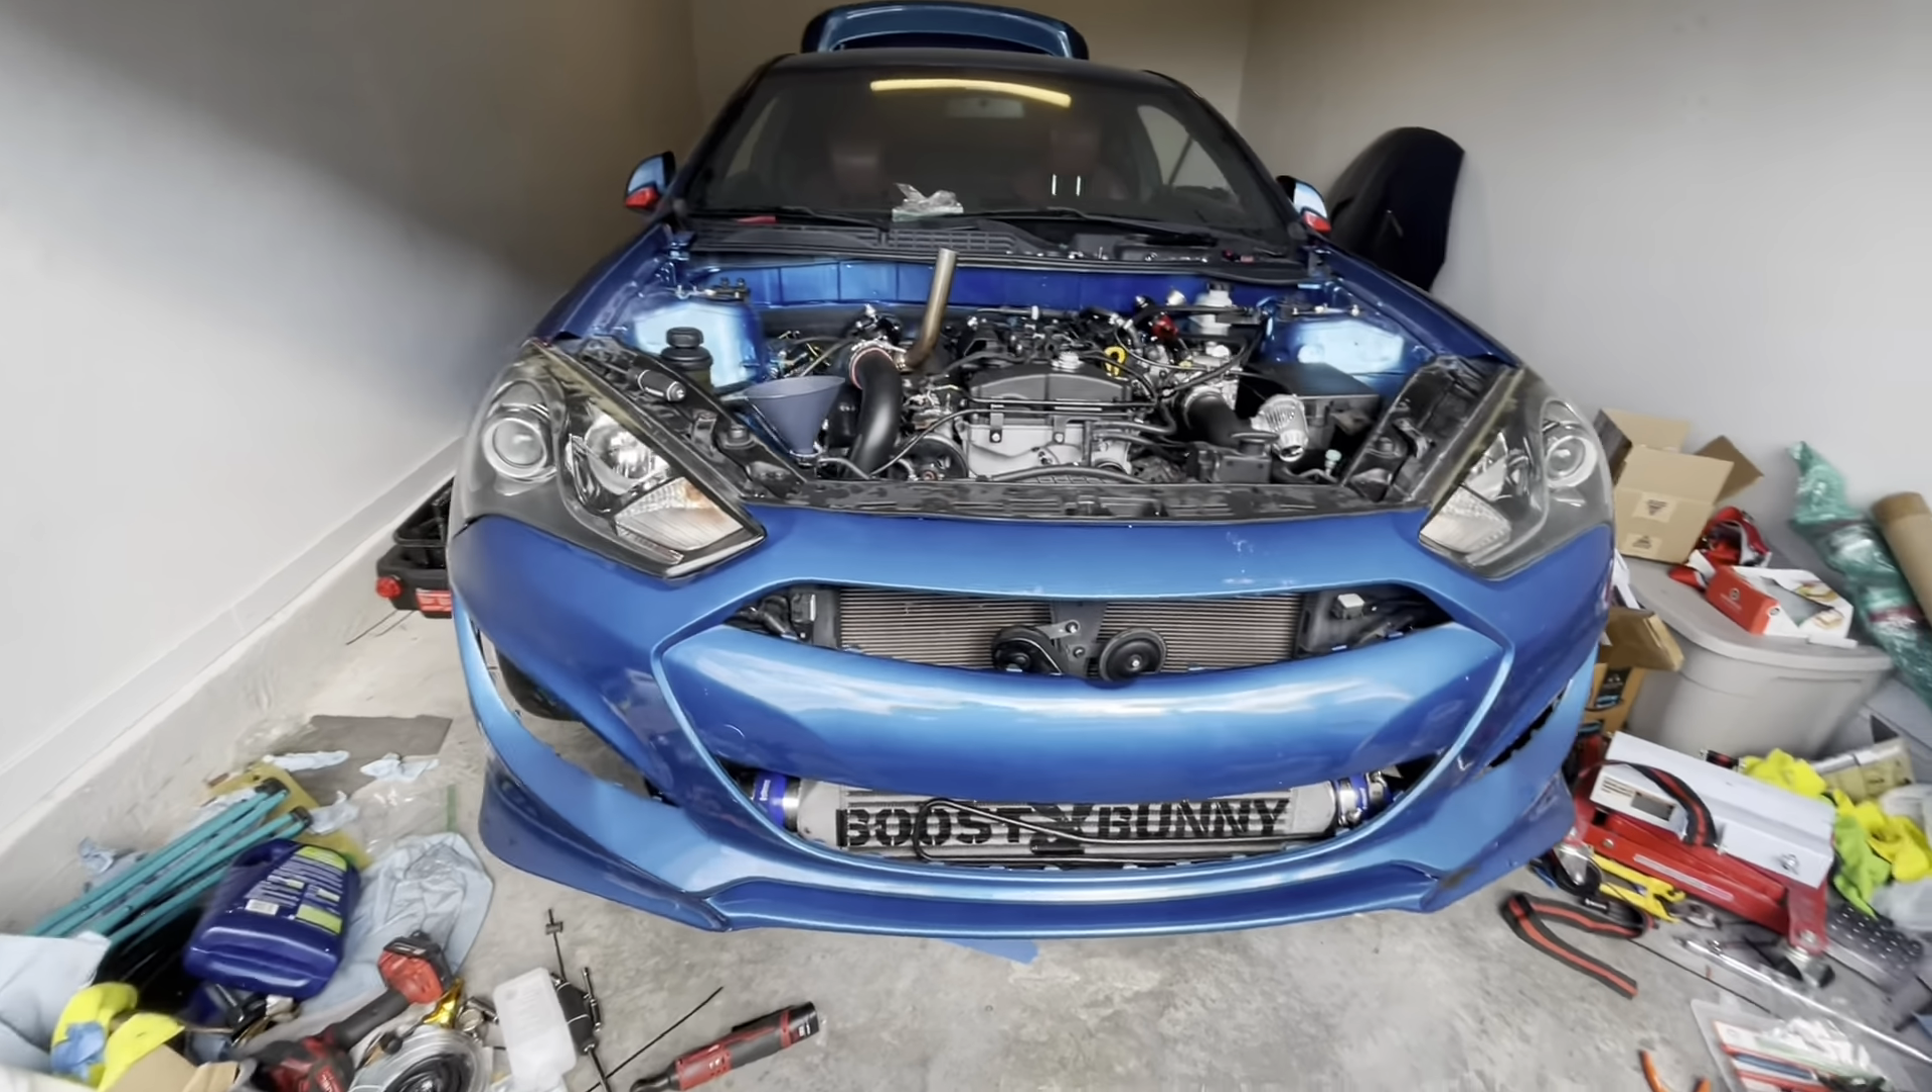All right we even got the bumper on.